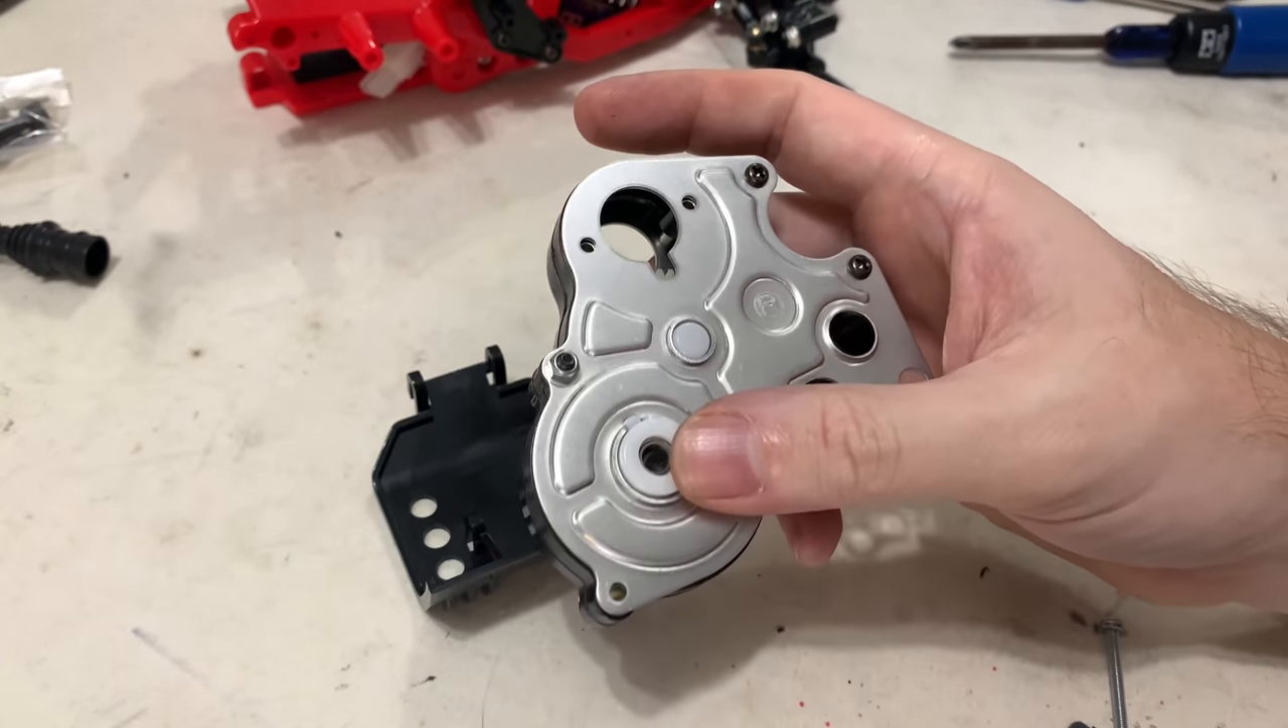So that's the gearbox put together.